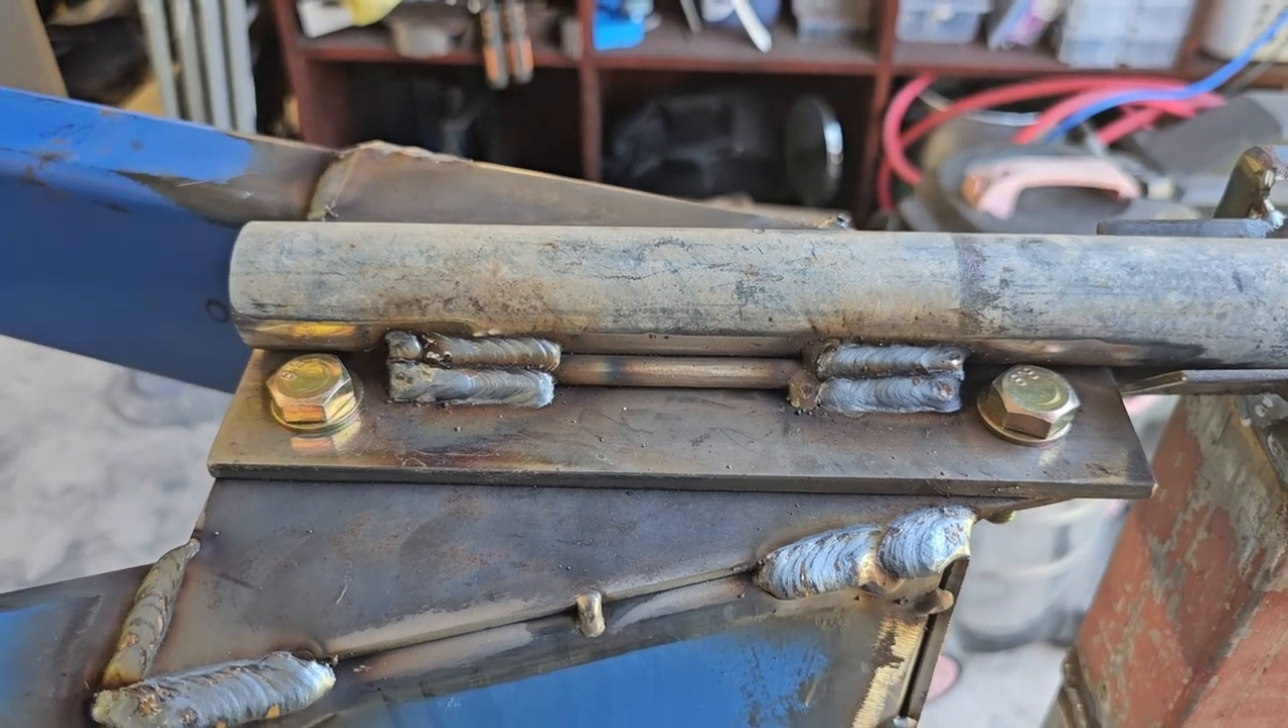So yeah to sort of blend the pipe into the flat plate I just used a piece of rod welded either side.